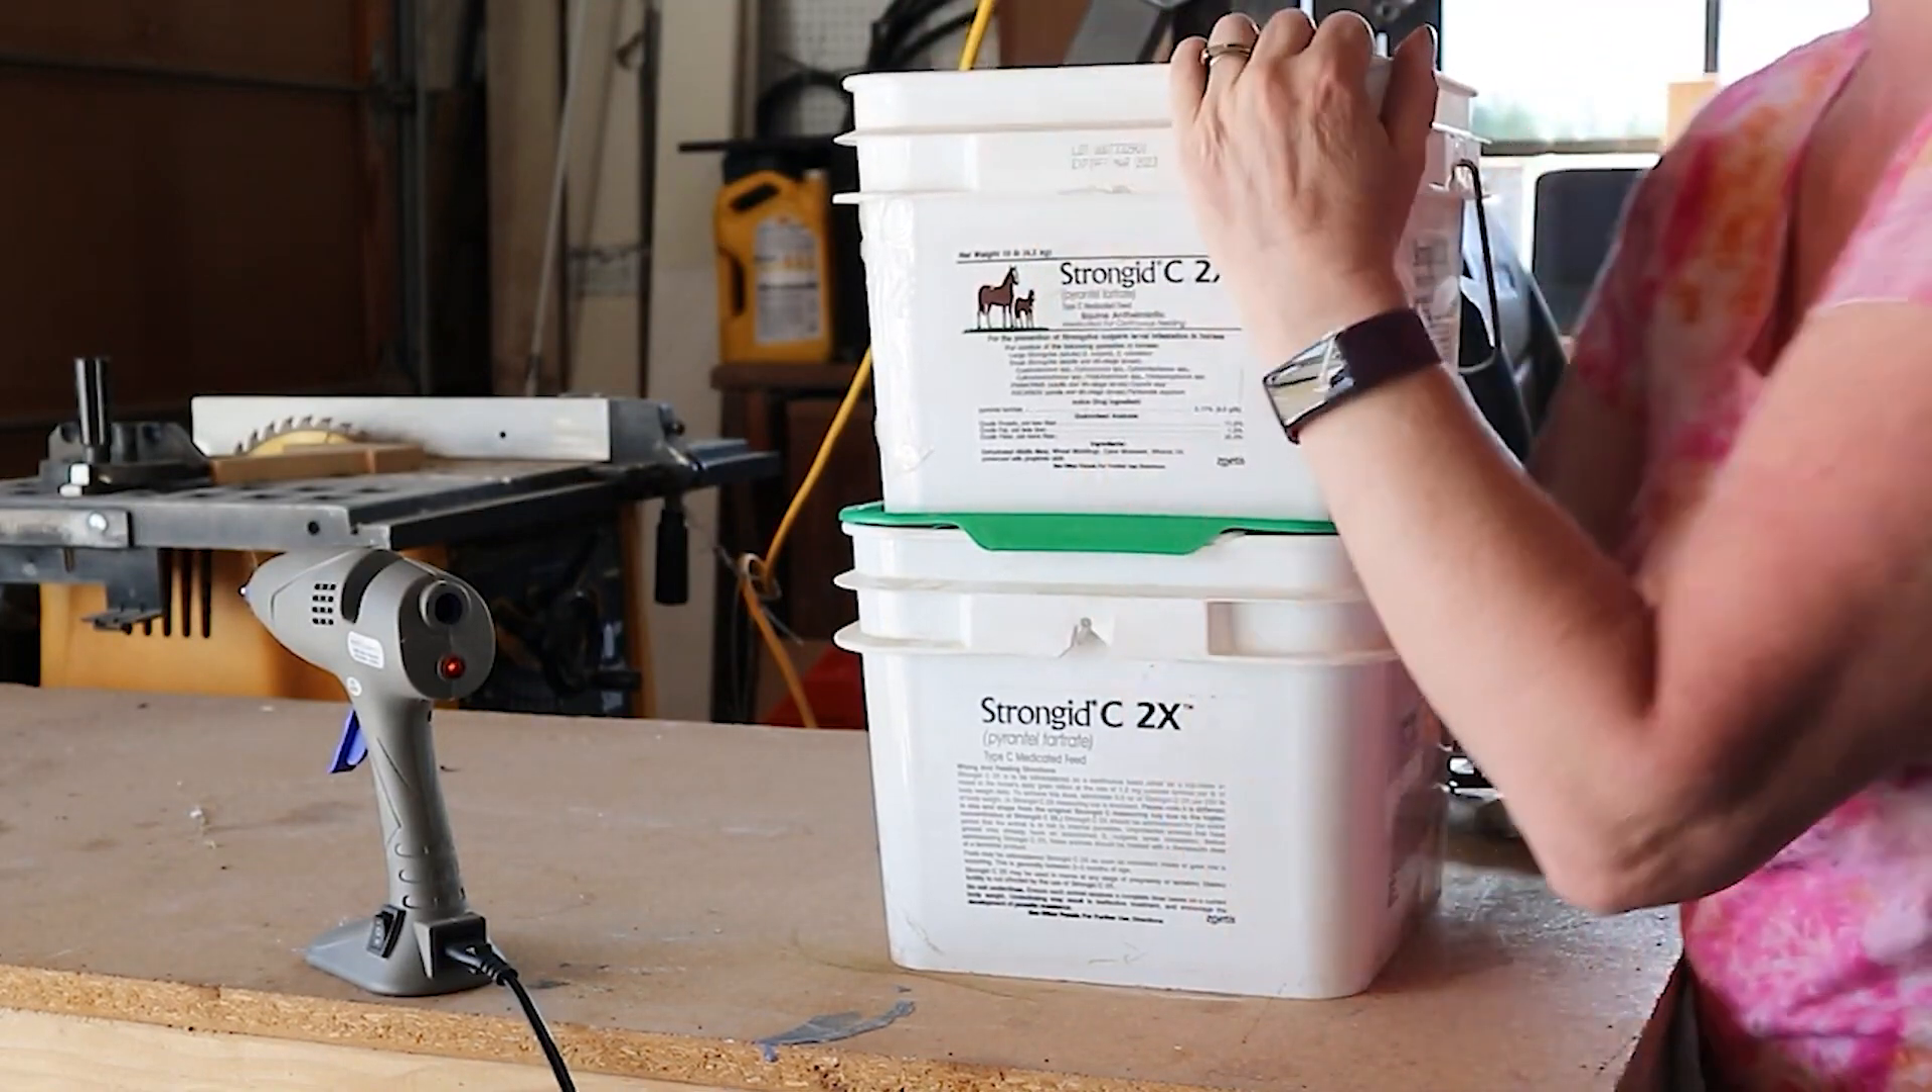And for that instant grab I did use a little bit more hot glue and then I took the second supplement pail and put it on top of the first one.